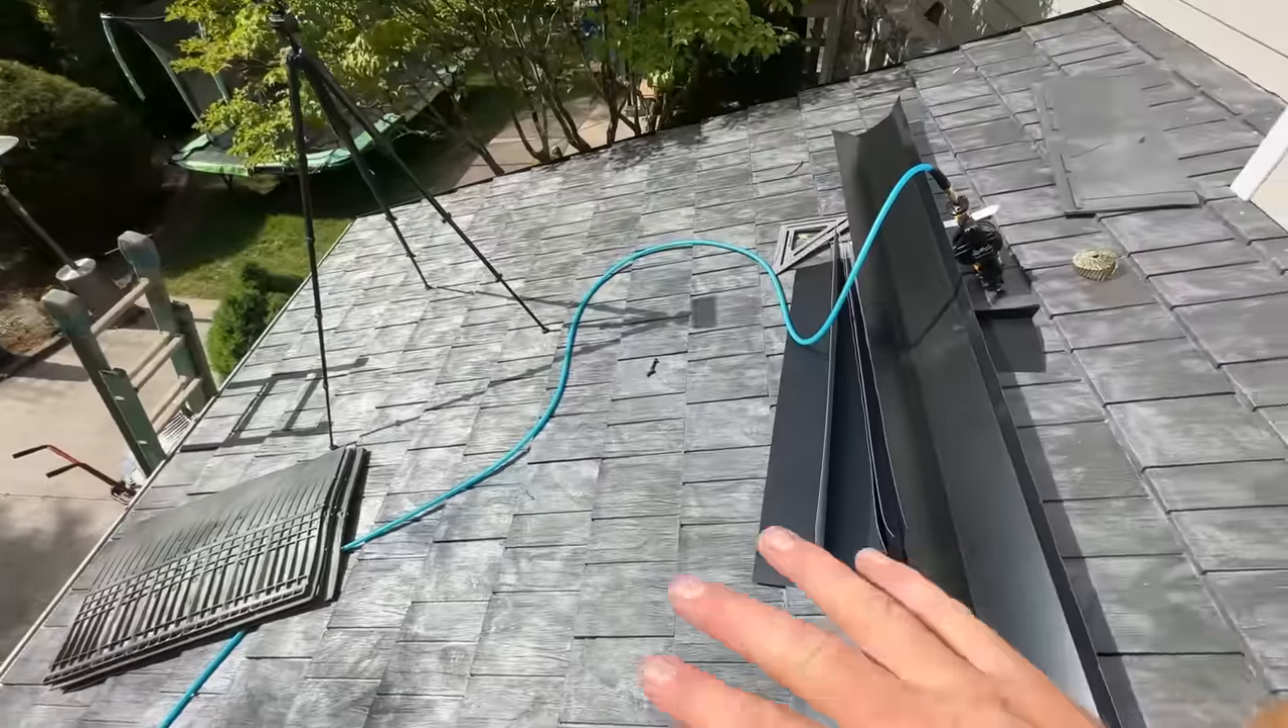All of the shingles are down check it out even on this back porch.